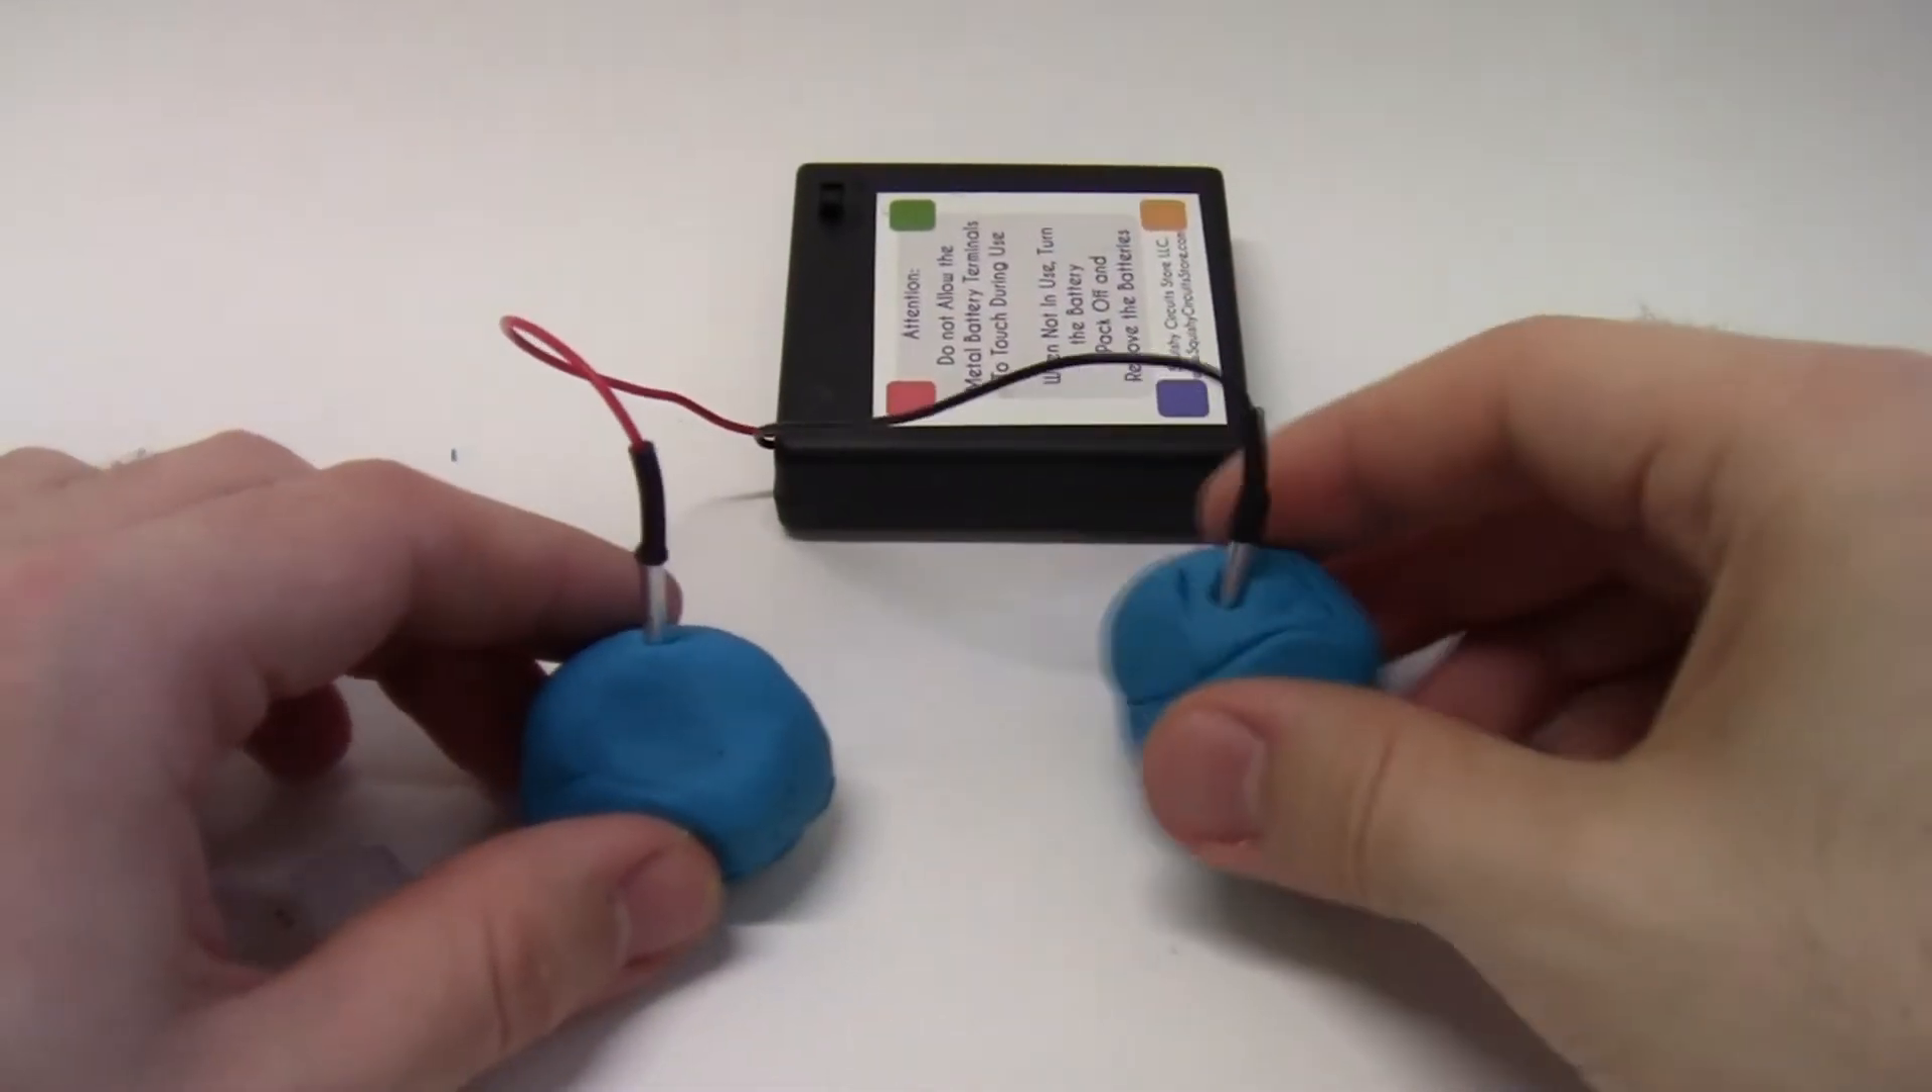So here I have the red wire and the black wire, and I've separately pressed one of the metal leads into each lump of the Play -Doh.